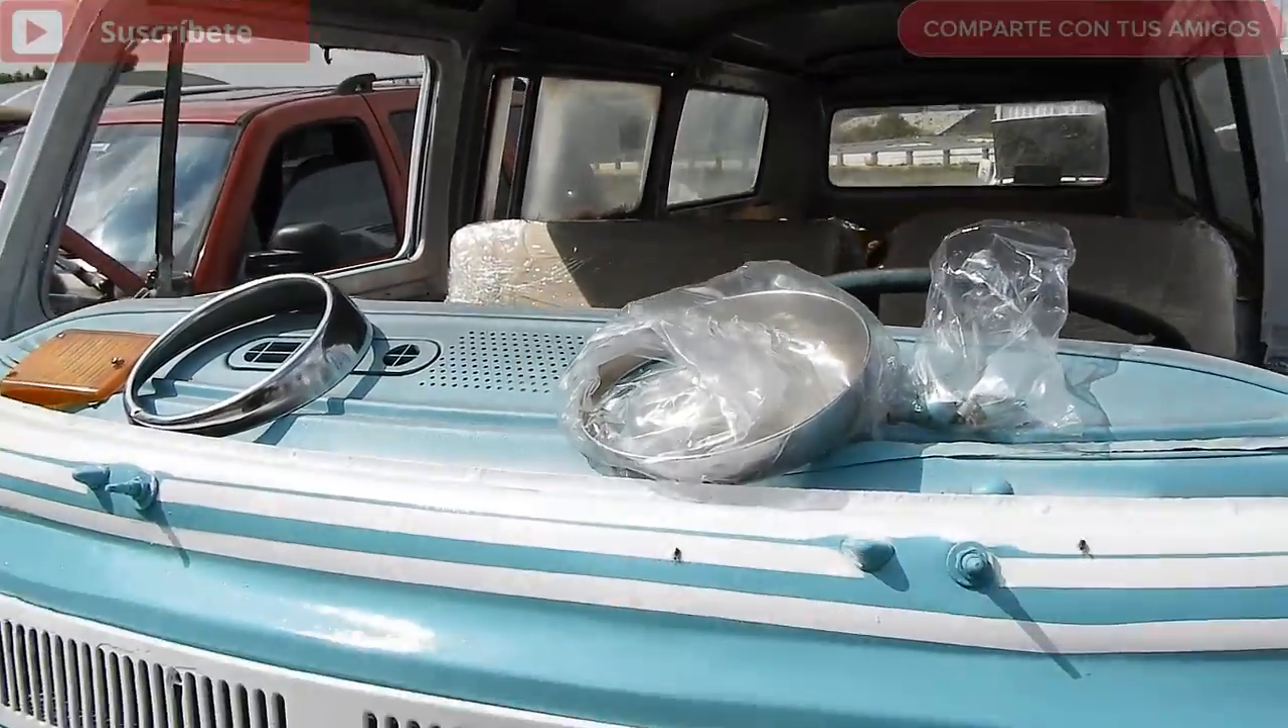Bastante bien la combi ahí la lleva le falta aquí sus parabrisas.